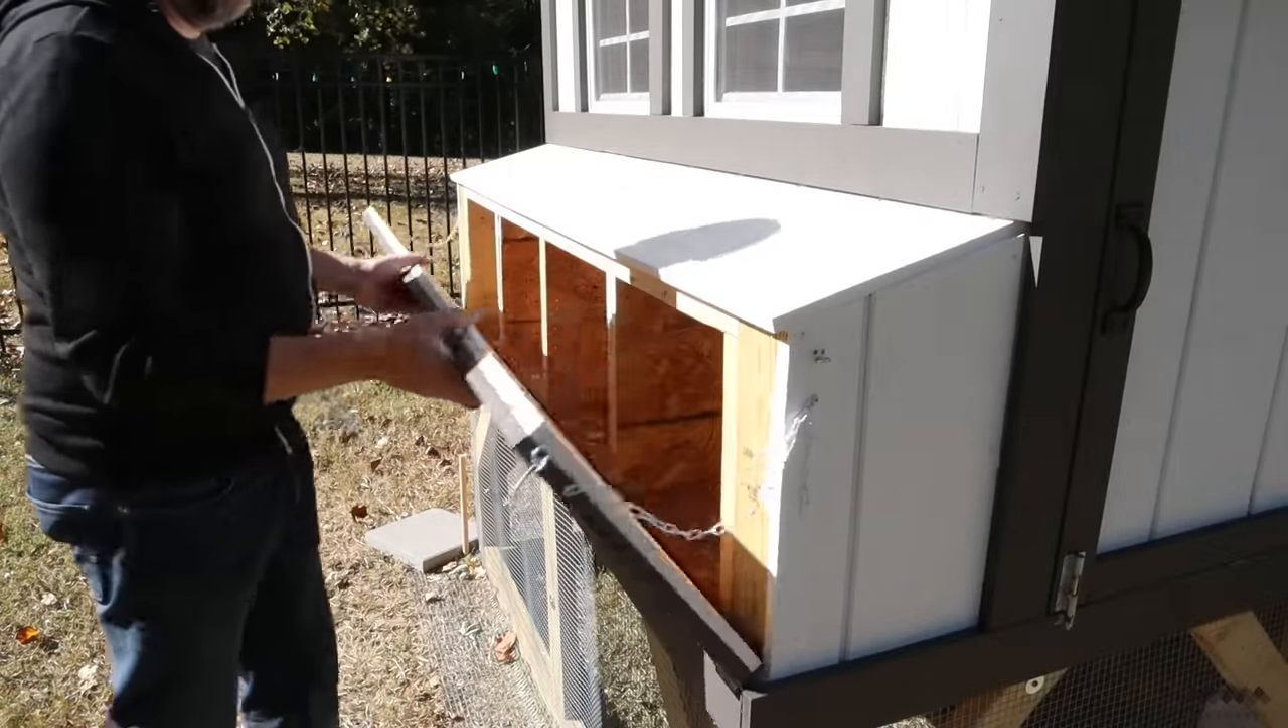I also added the door to the nesting box which is just made out of t111 framed with 1x3 boards.